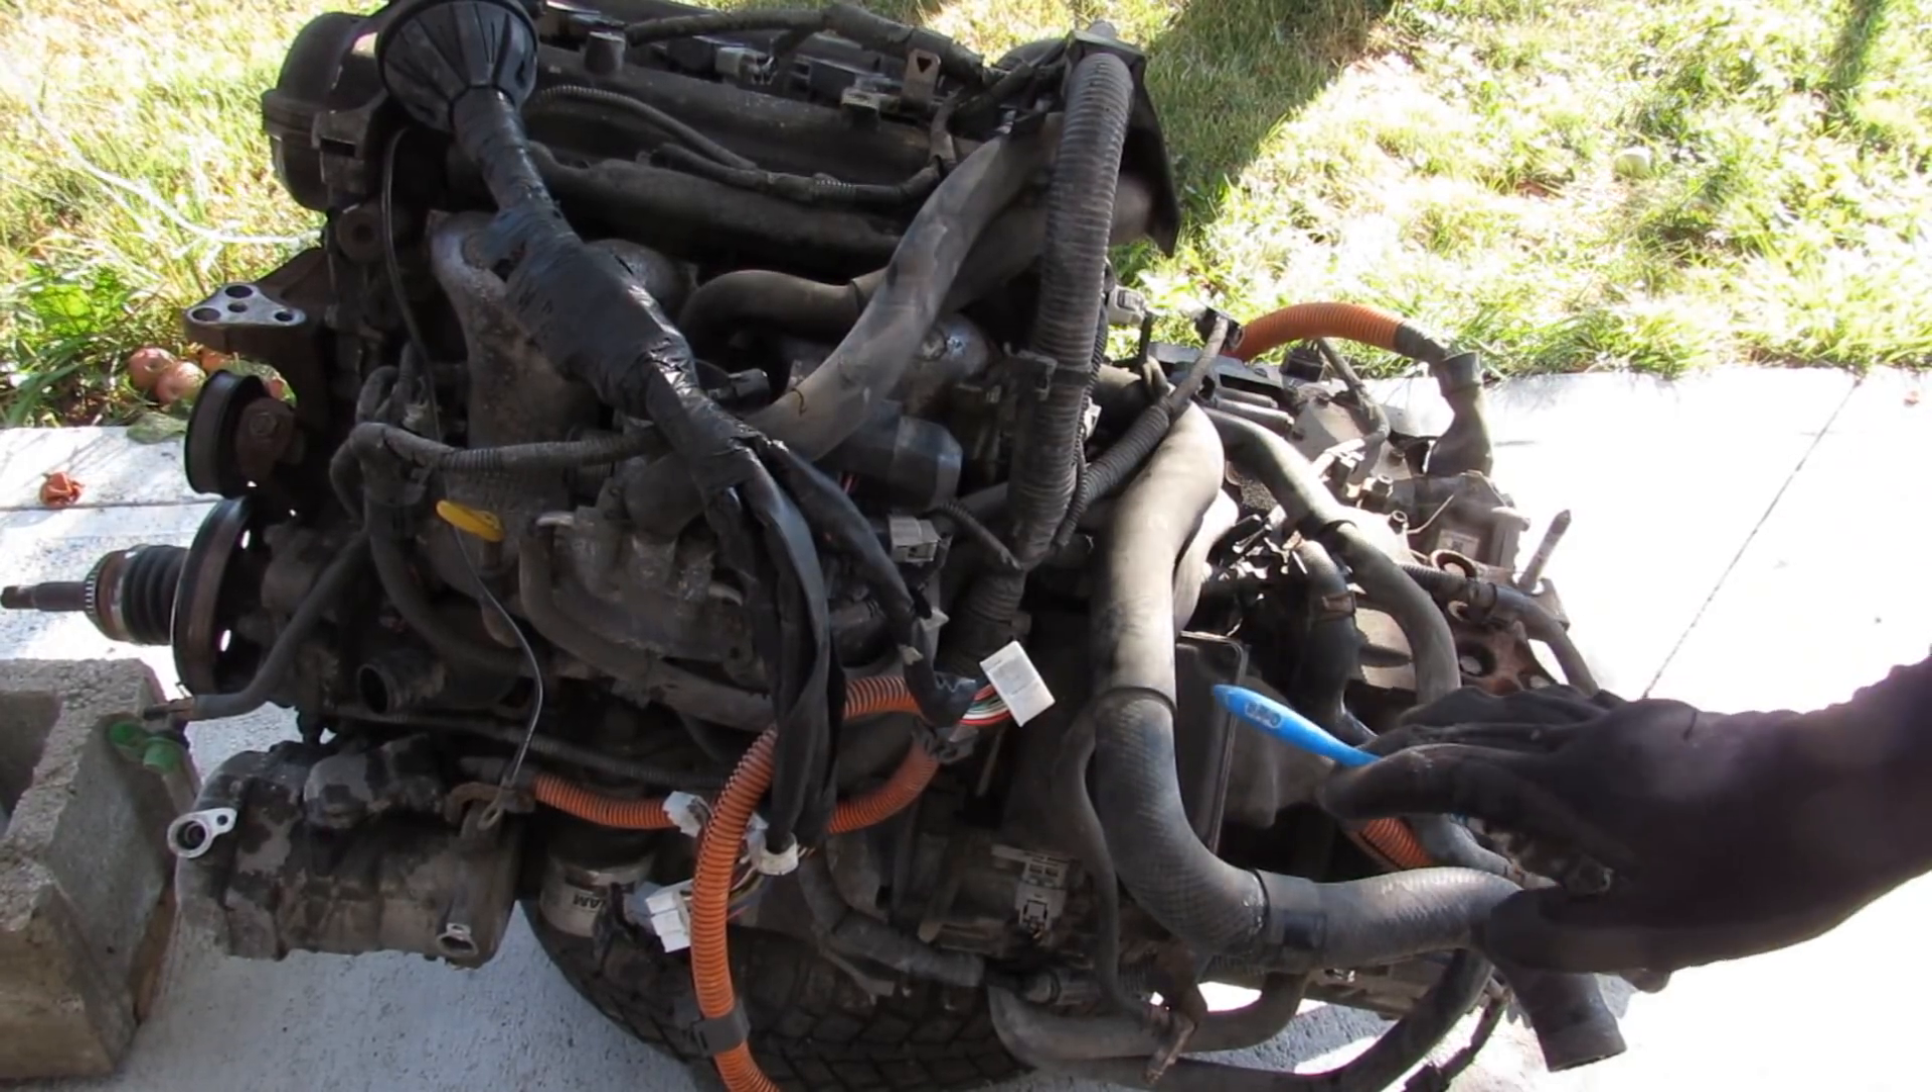So here we've got the engine and transmission assembly finally removed from this vehicle.